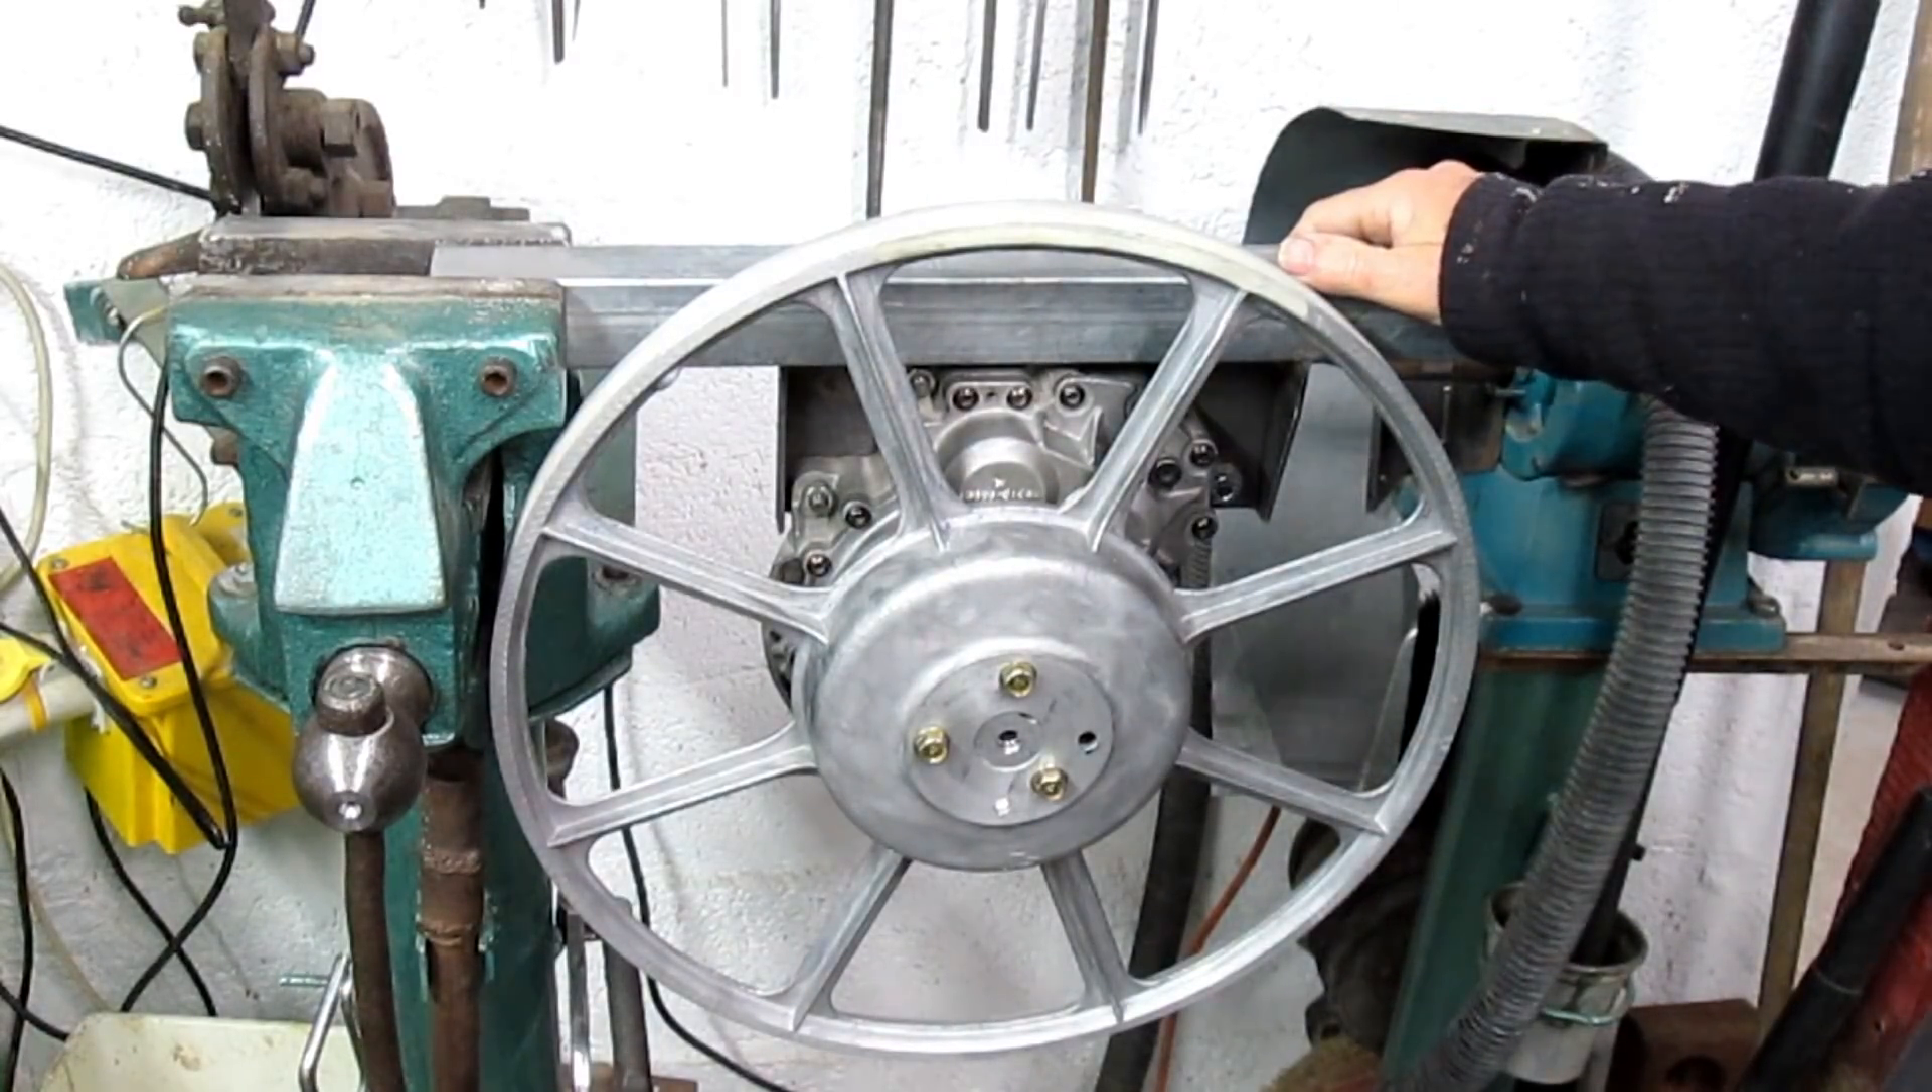OK, well now I've got the wheel and gearbox on the bracket that I've made before and it's welded to this cross tube.